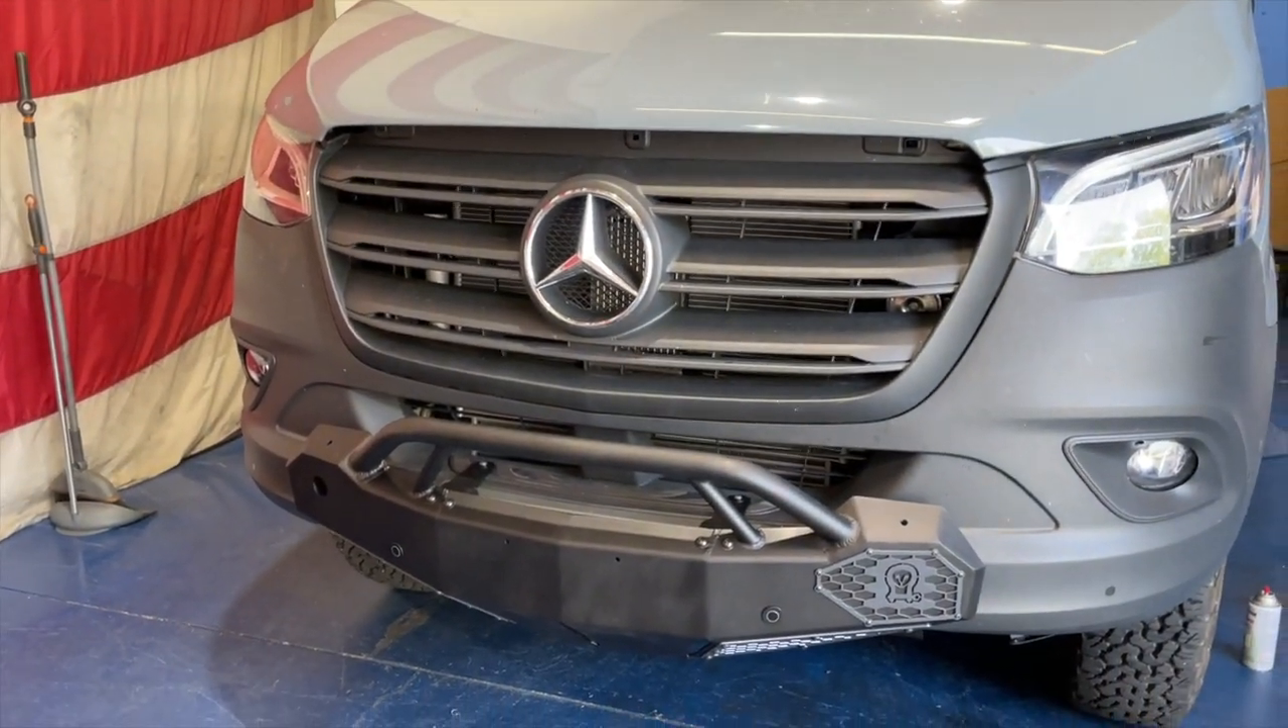And that right there is the installation of the solo bumper.